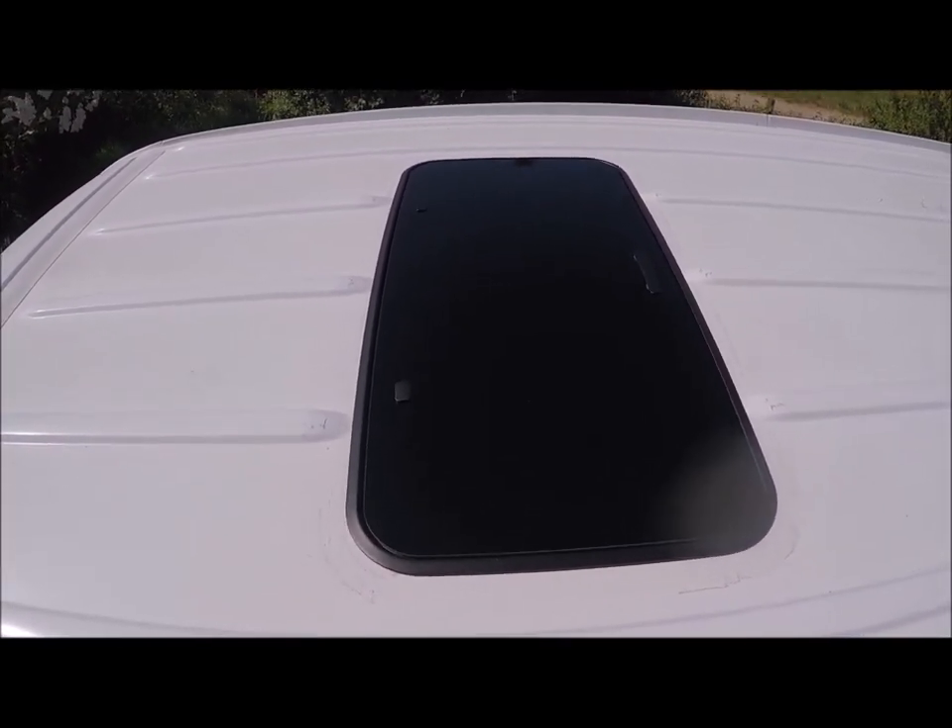I've just popped the new sunroof in the hole and I'm really actually pleased with the way it's sitting.